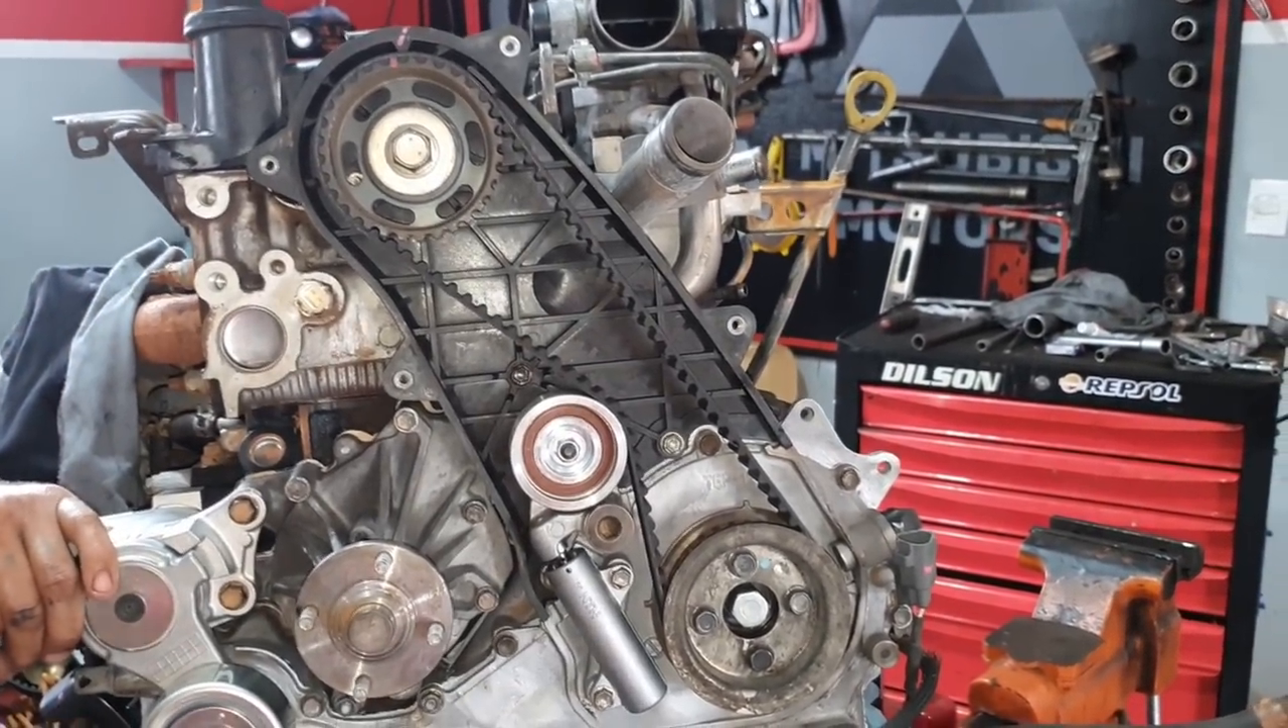Tá aqui montado Esse aí é o mecanismo da correia dentada moçada da Hilux.